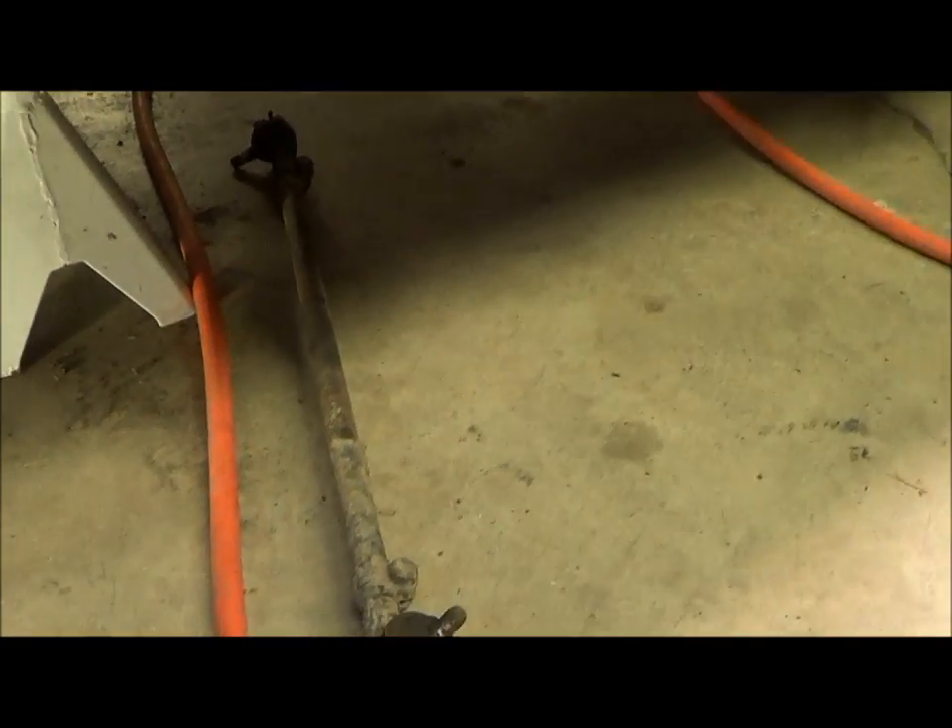I'm about done for today. Um, pulled the tie rod off.